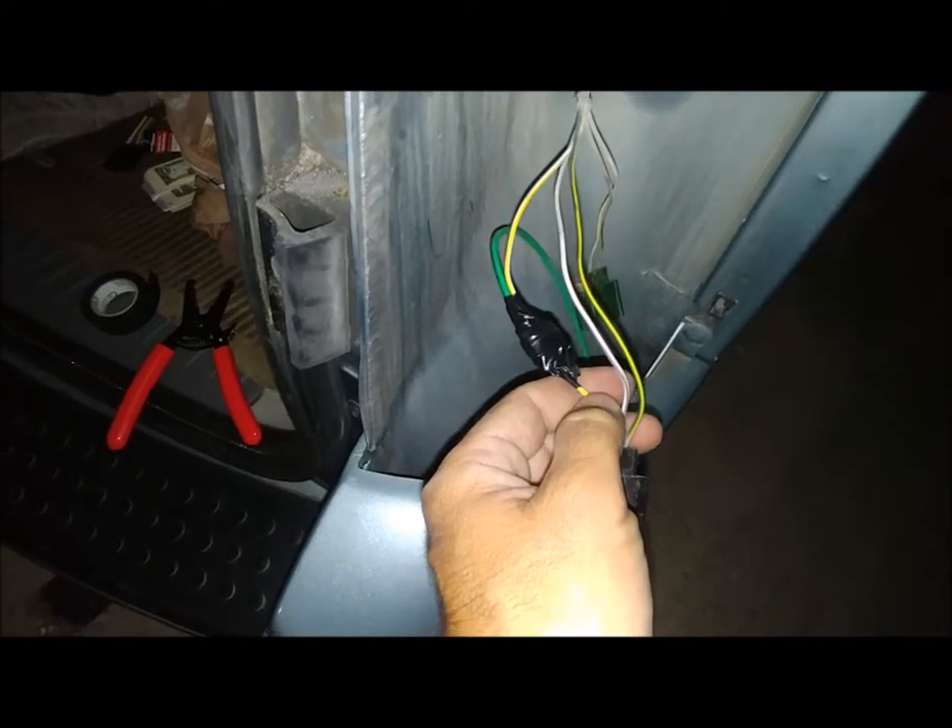Okay, so I have my green wiring in. I have it taped up.